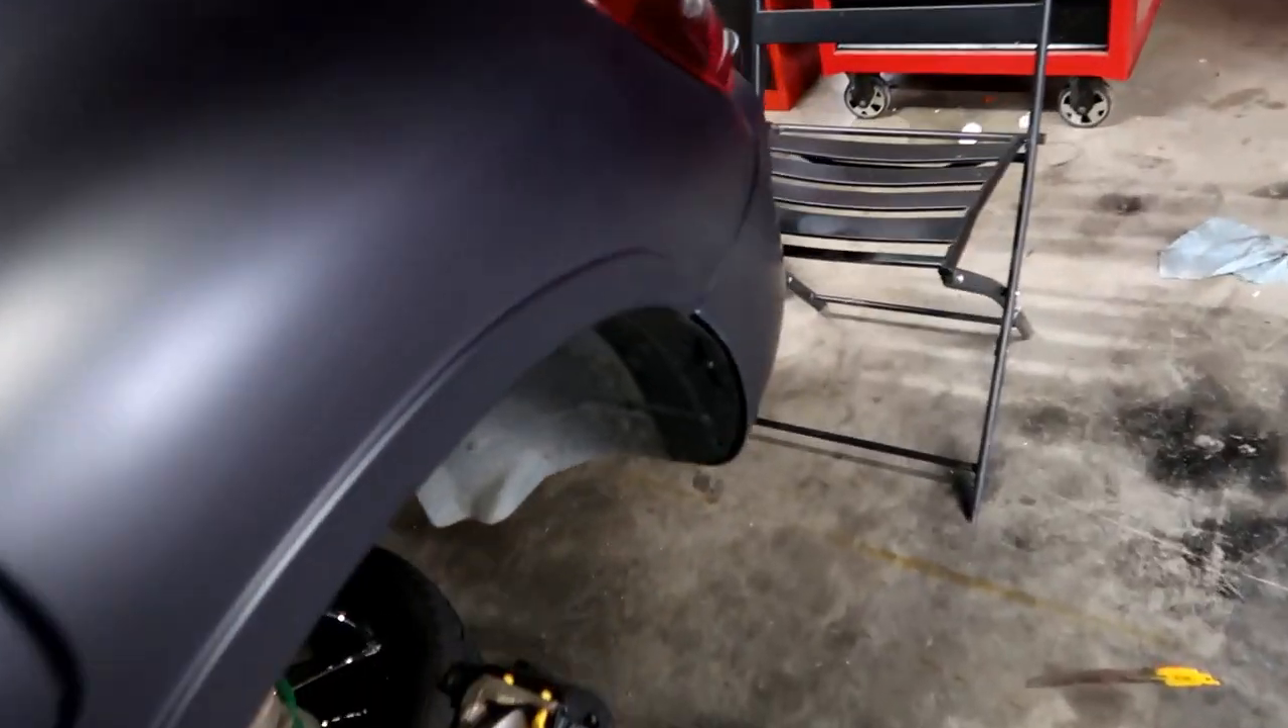All we got to do now is put our wheels on and we are good to go.